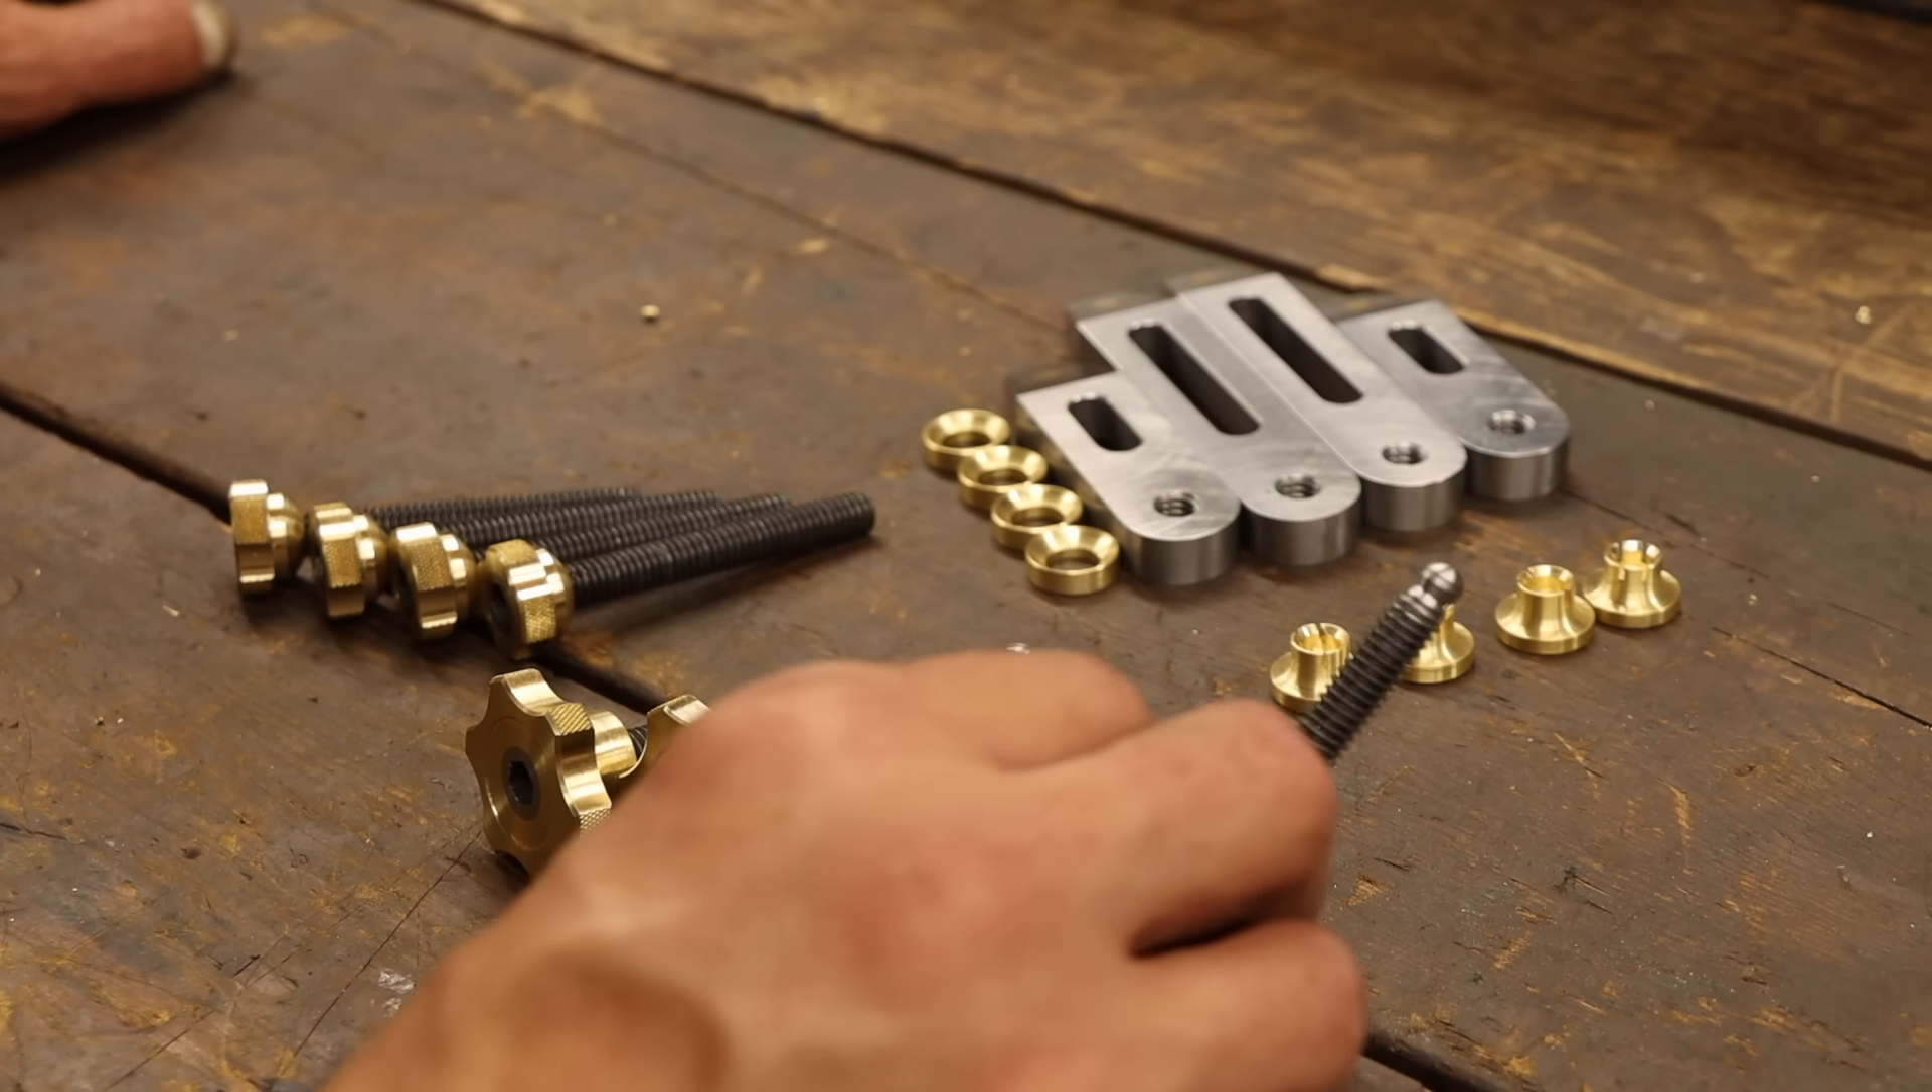There is, of course, just one small assembly item left, and that's to attach the feet to the jack screws.